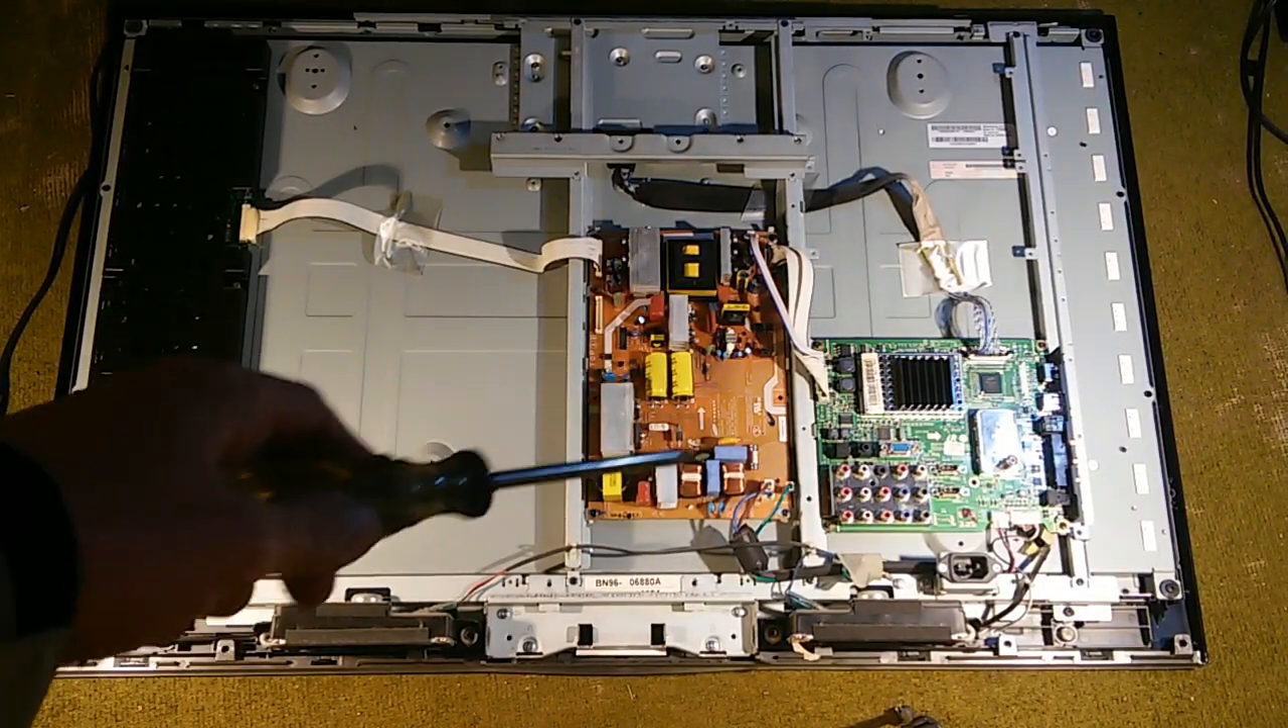Now with the back off, we can see what's inside.